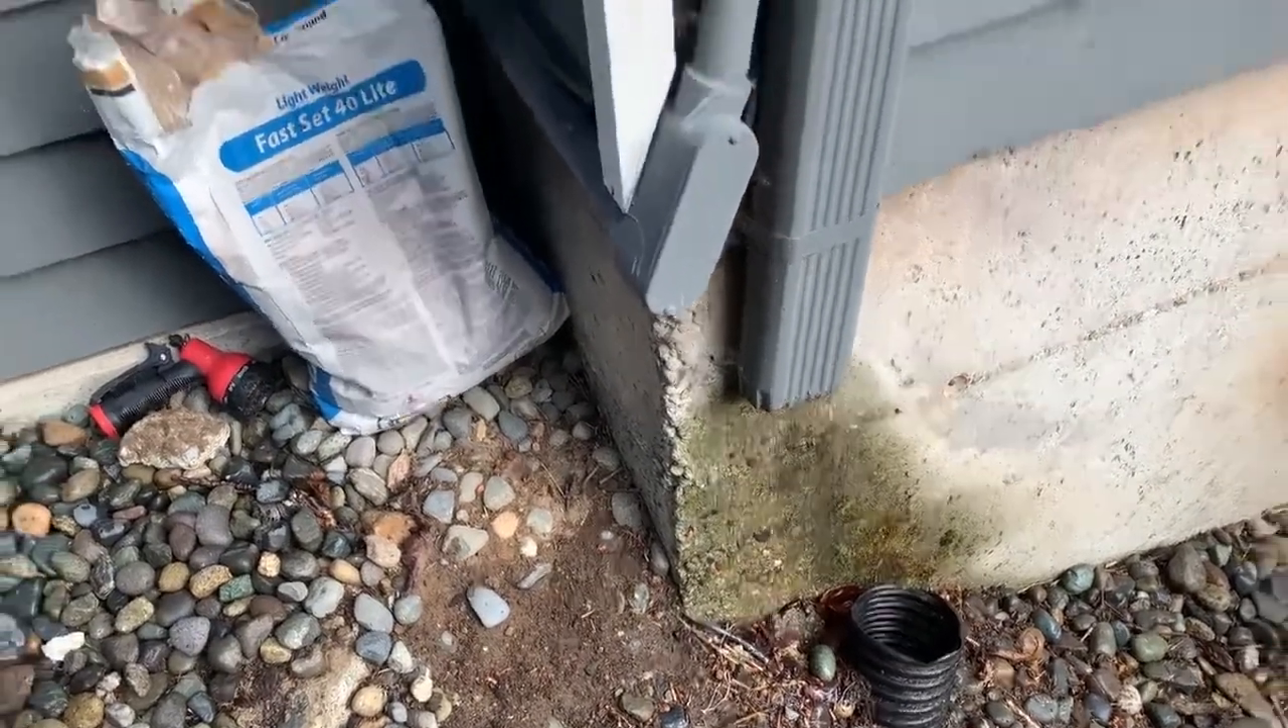So if you can see on this one, the downspout is collecting the water from the gutter here and moving it down towards the drainage, but is not completely in the drainage there.